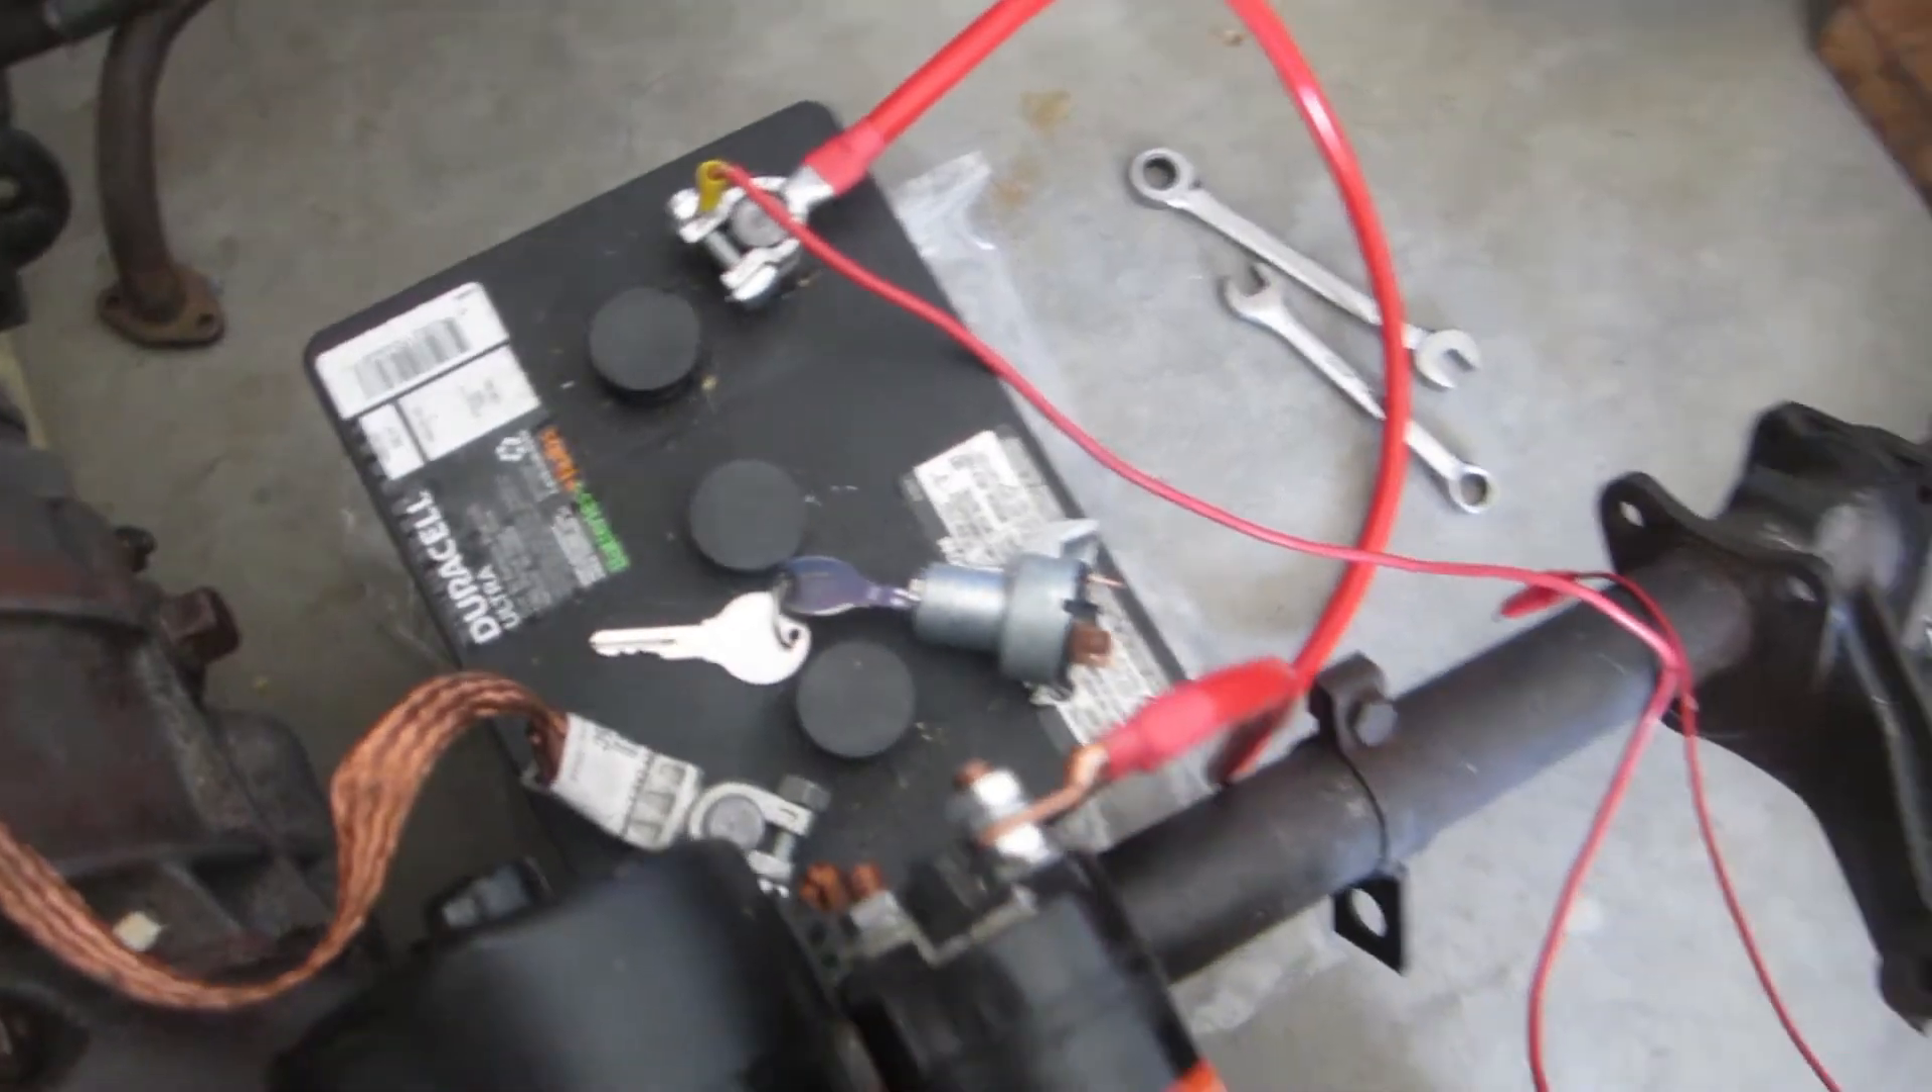So anyway in the meantime um what I'm doing now is as you can see I've got the battery hooked up like I said.